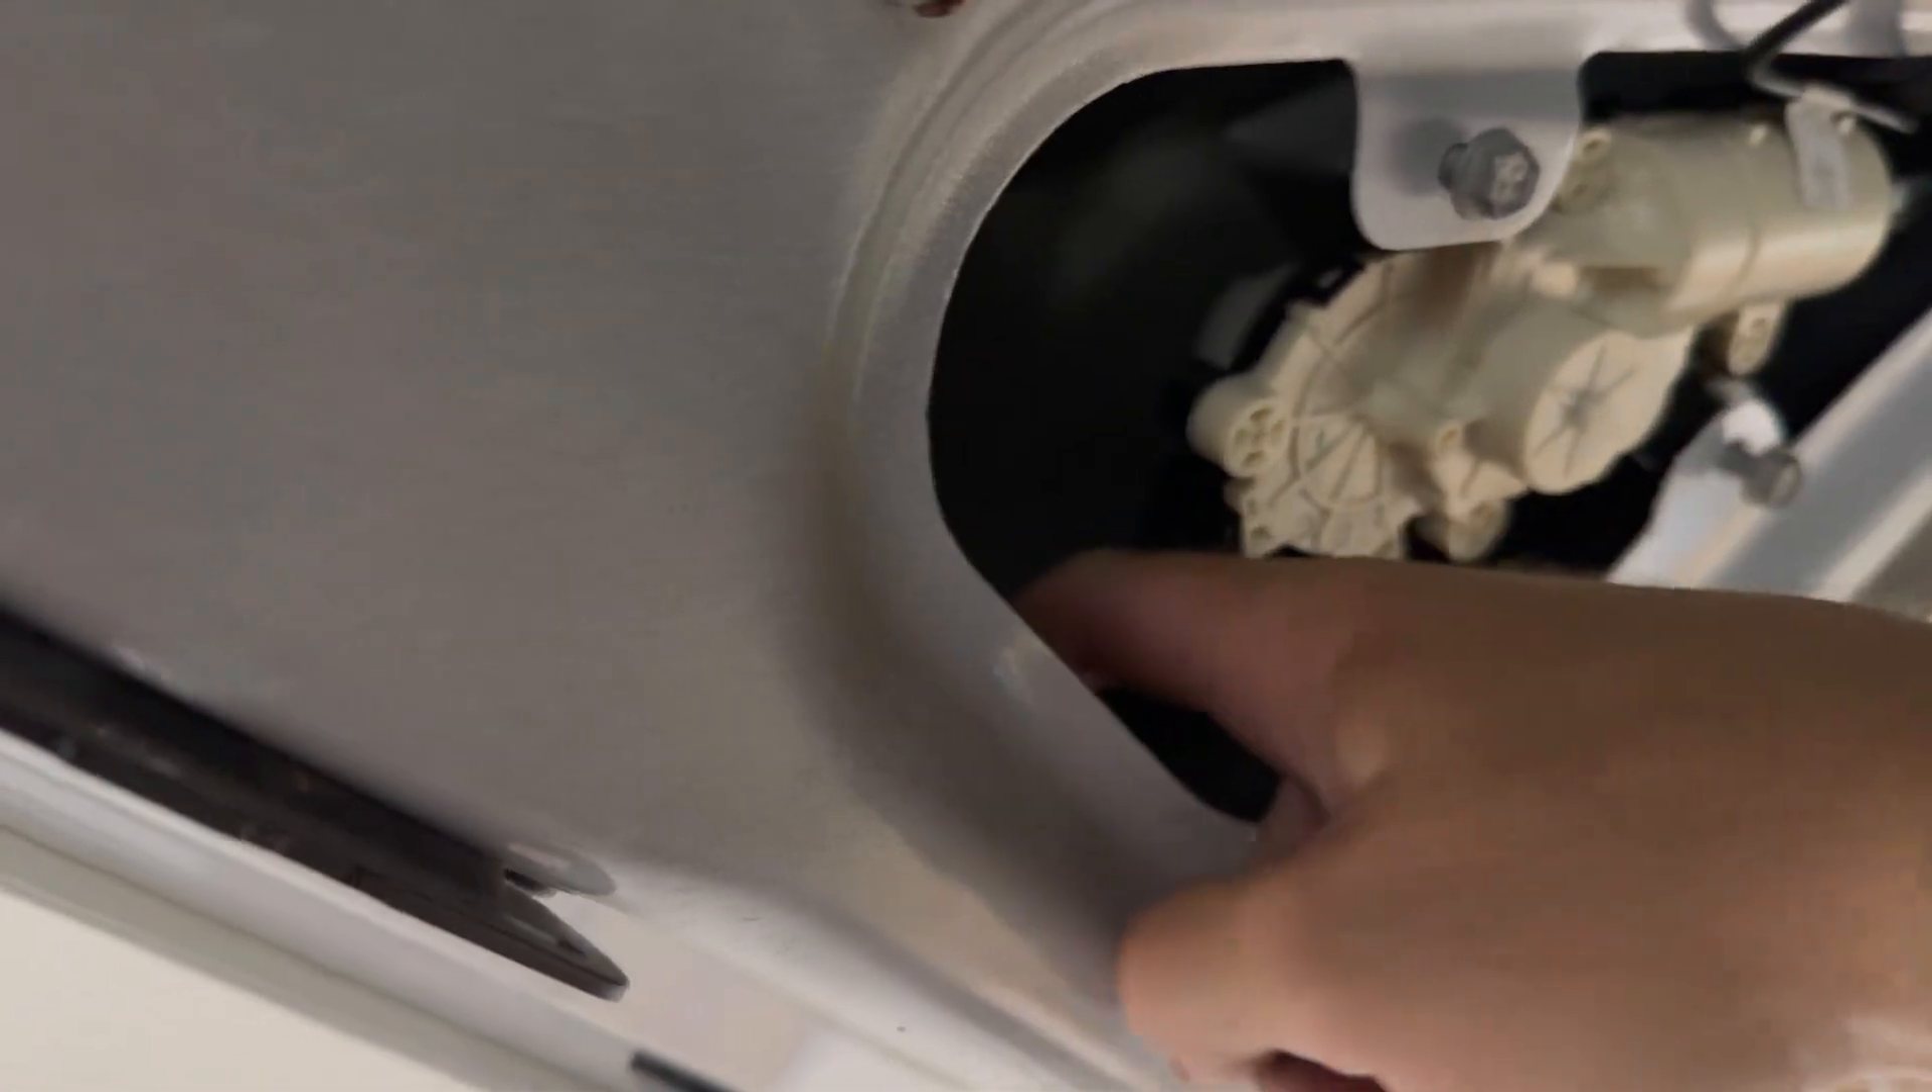So you can see I've got the cinch motor into place.